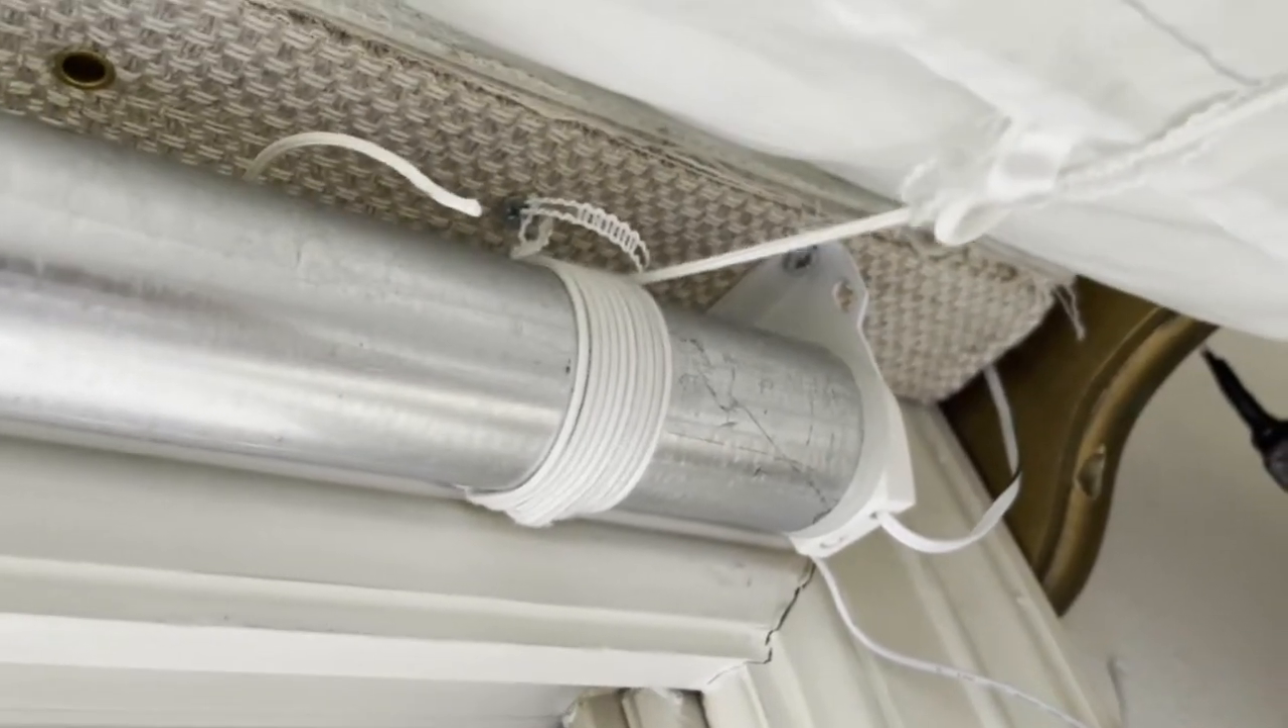You can see now the right hand bracket is installed.